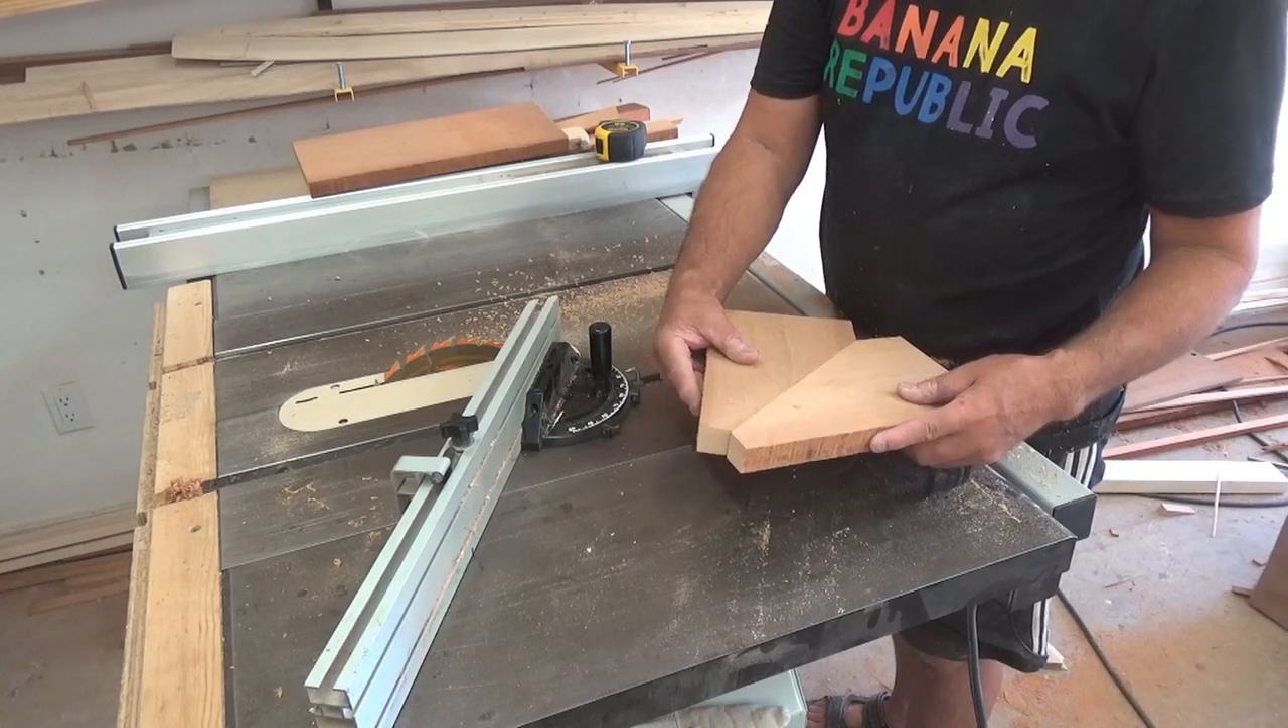There we have a beautiful joint with a bit of a peak in the center so I can glue these together for installation at a later date.